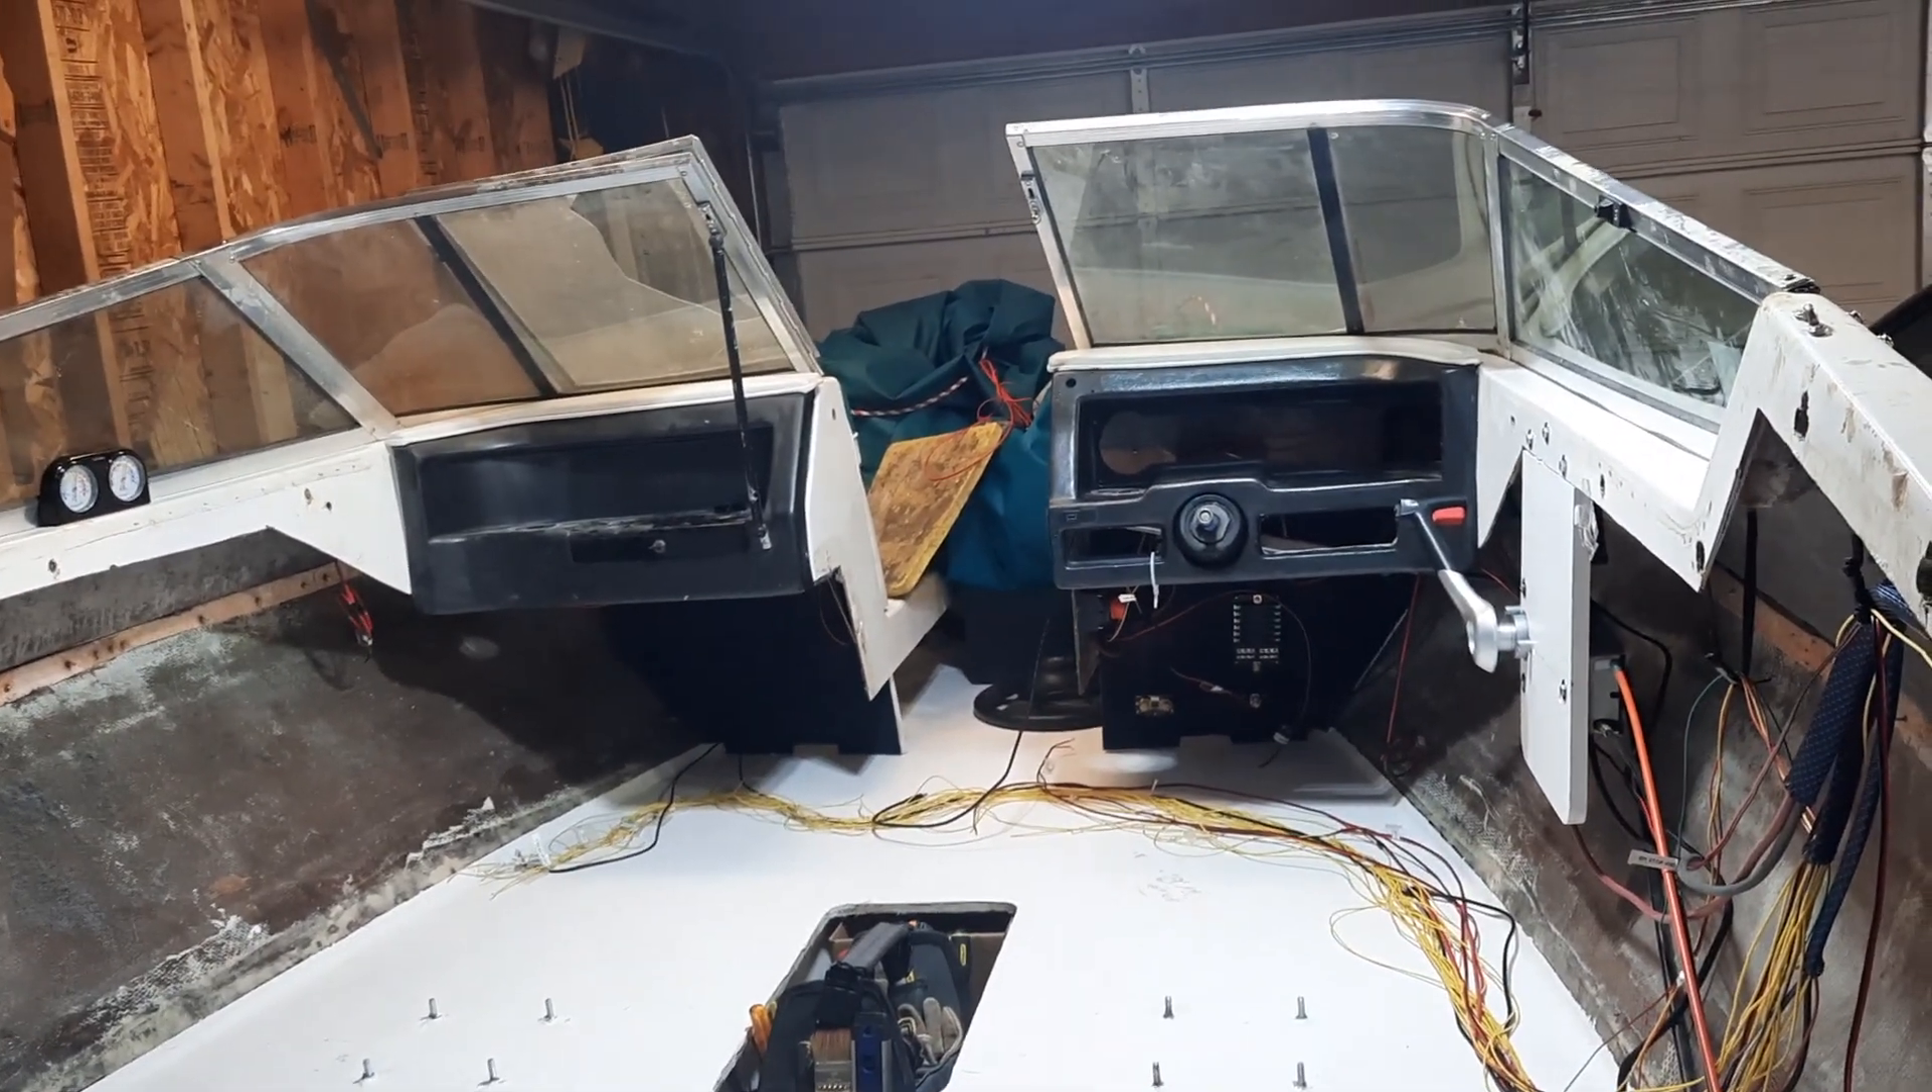Got all the wires pulled from the back of the boat to the front of the boat. Those are ready to be hooked up to the dash panel.